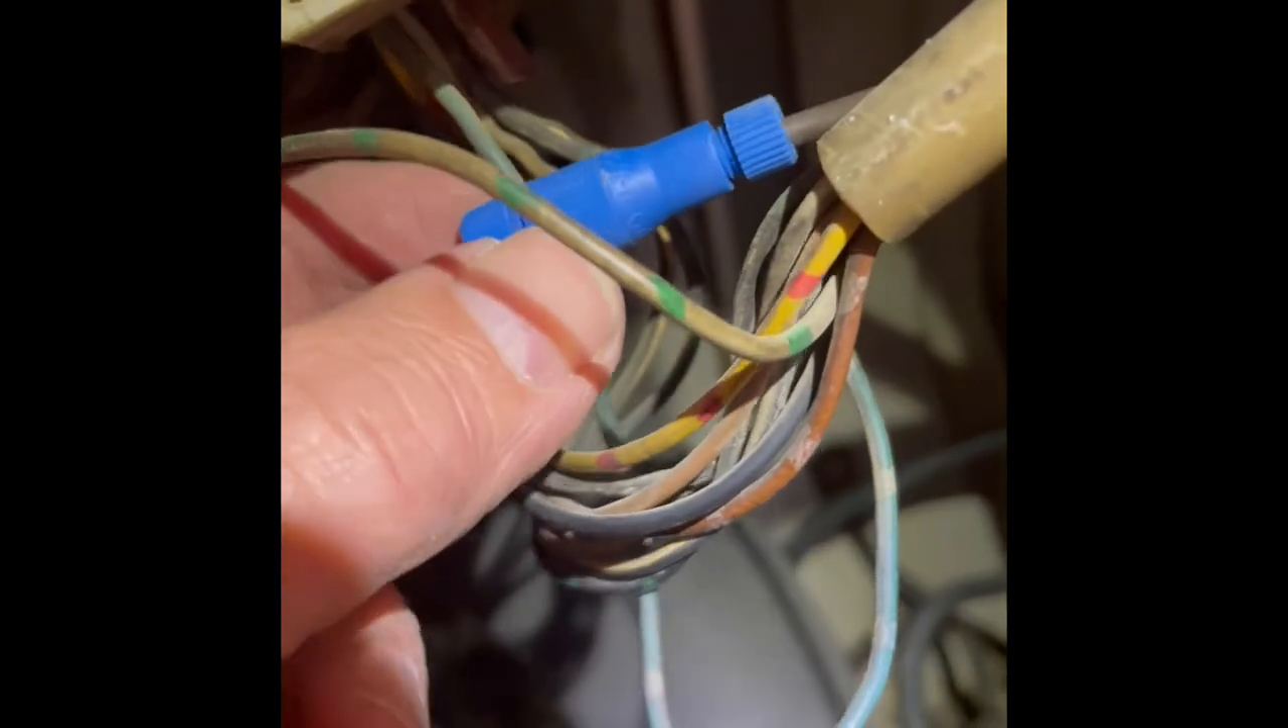Okay, that's what that tapped in connector looks like in place now.